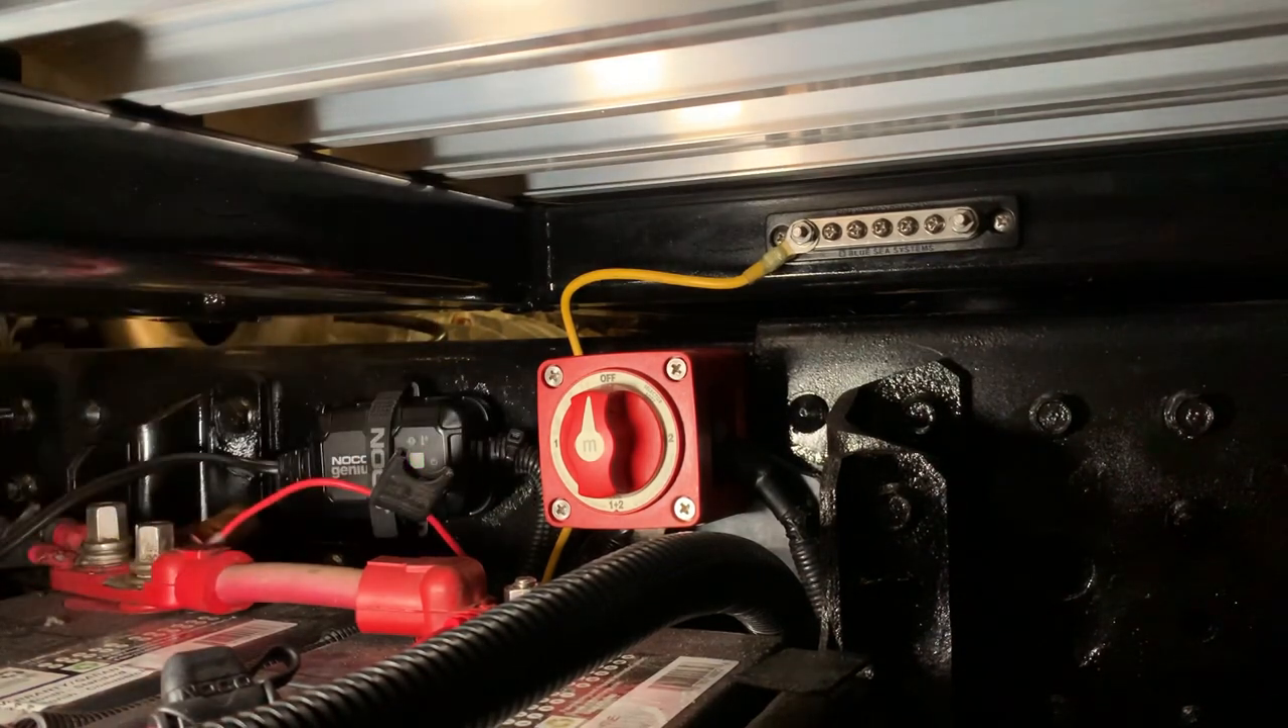I've also installed a ground terminal strip so that any of the accessories that I wire up for this flat deck can connect here.